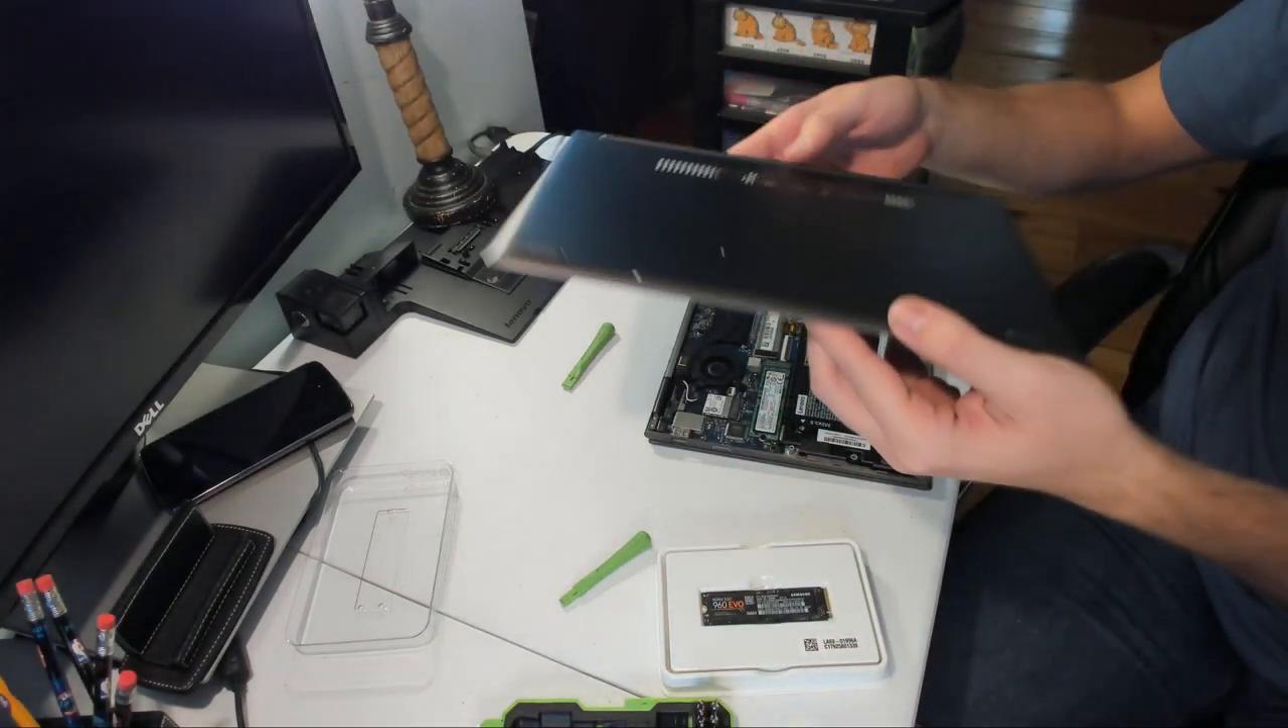But yeah, so we've got the top off.